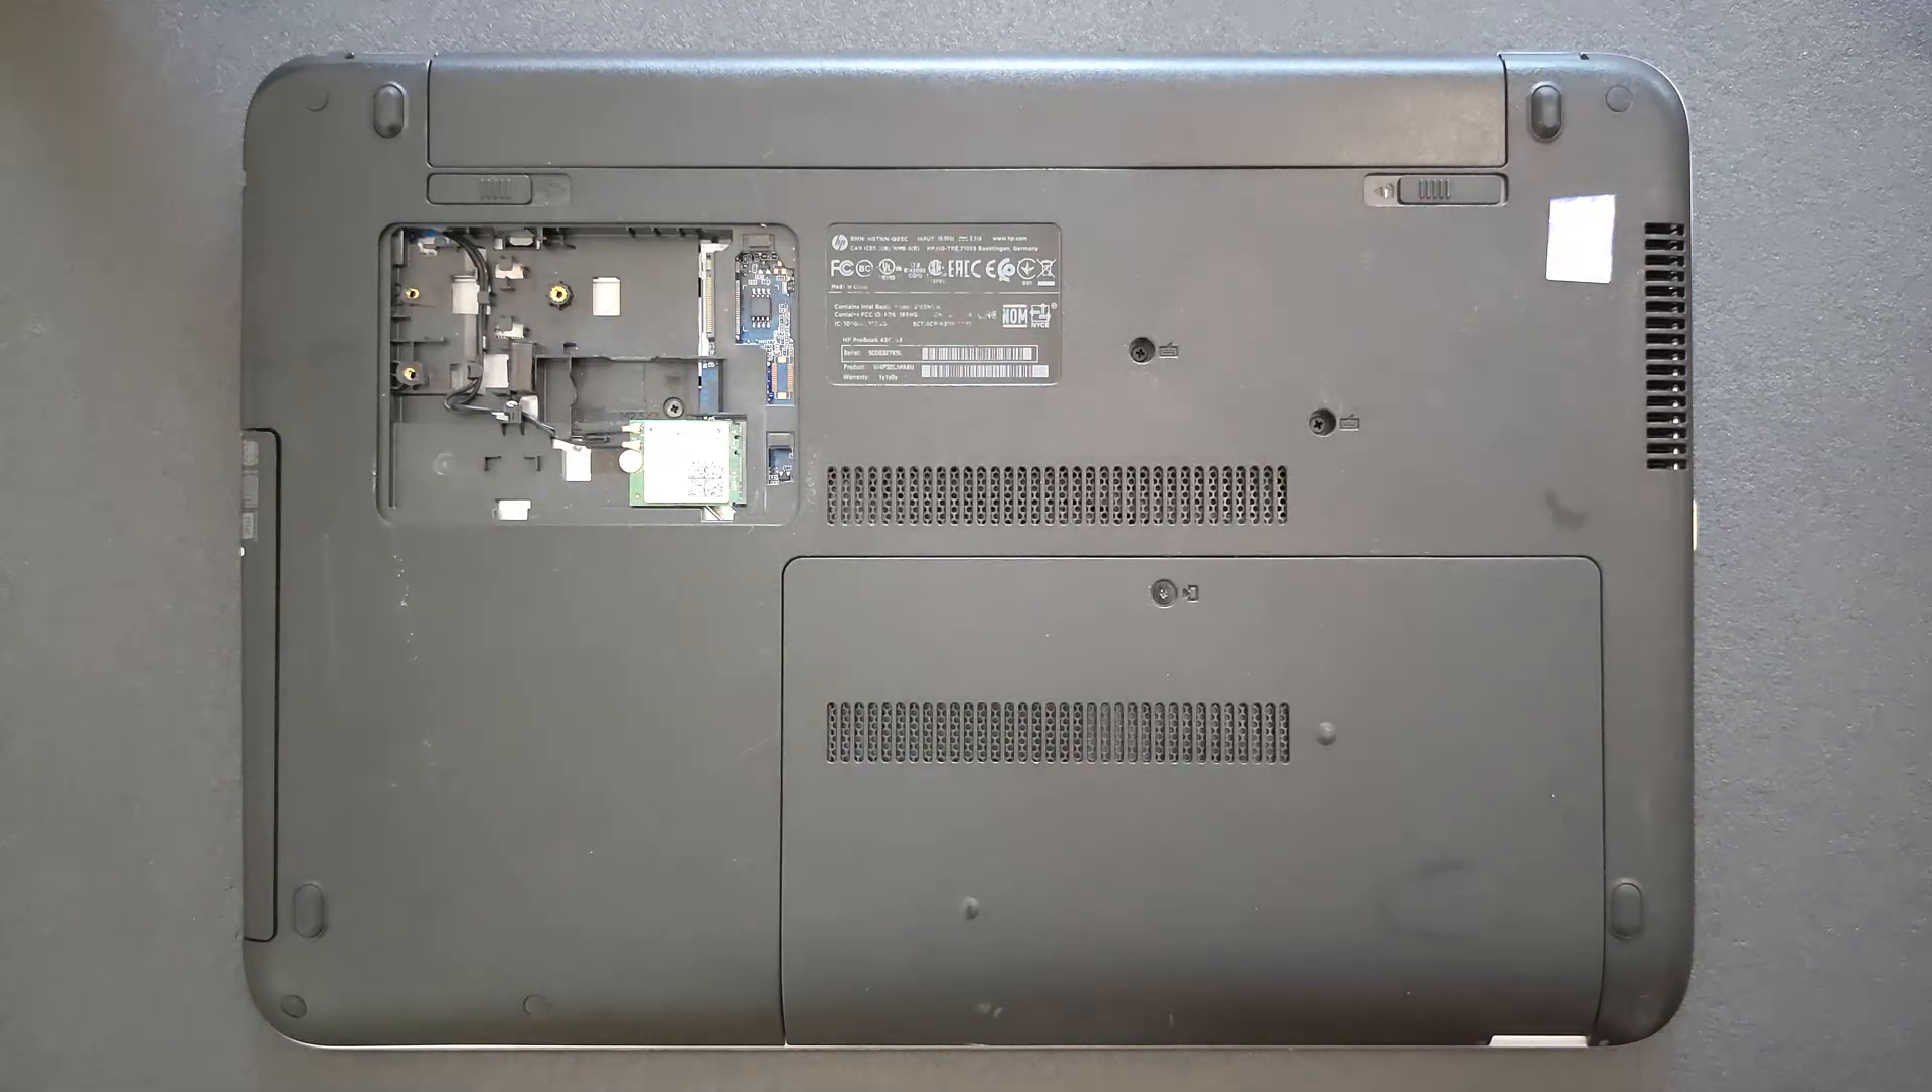Okay that's the panel off now and that's where your wi-fi card is.